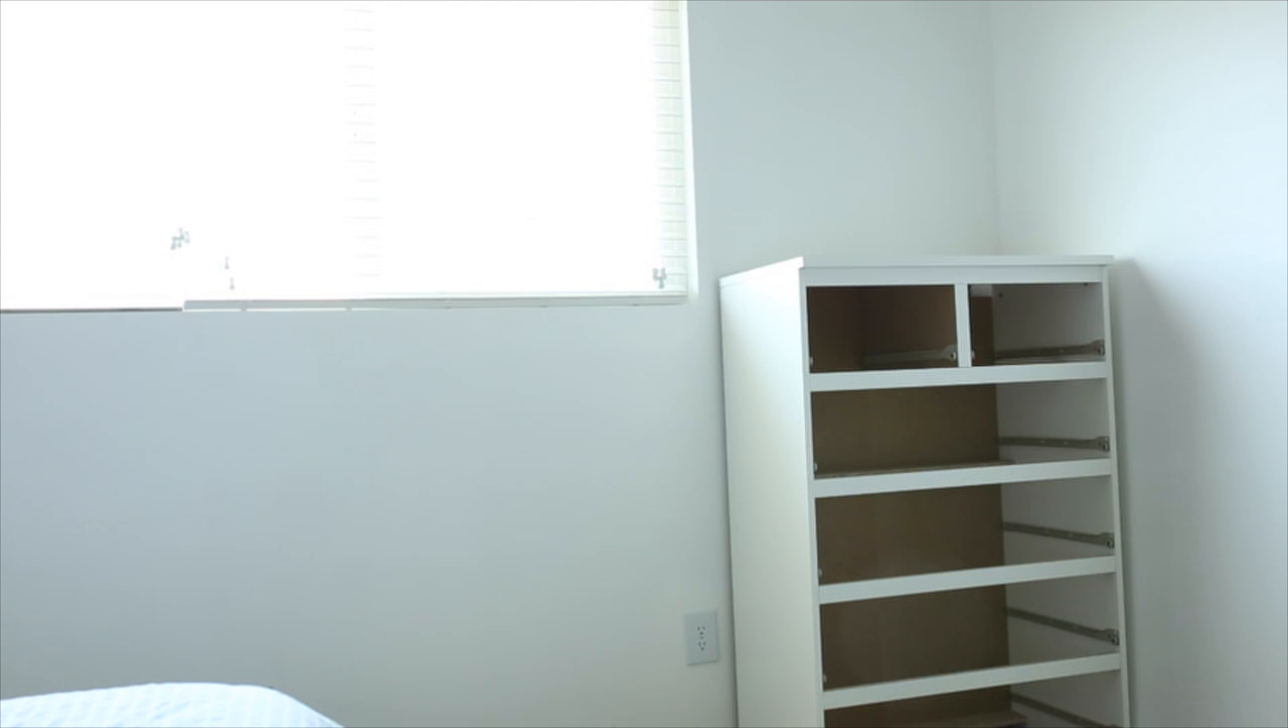As you guys can see i already brought in the dresser however i still need to assemble the drawers.